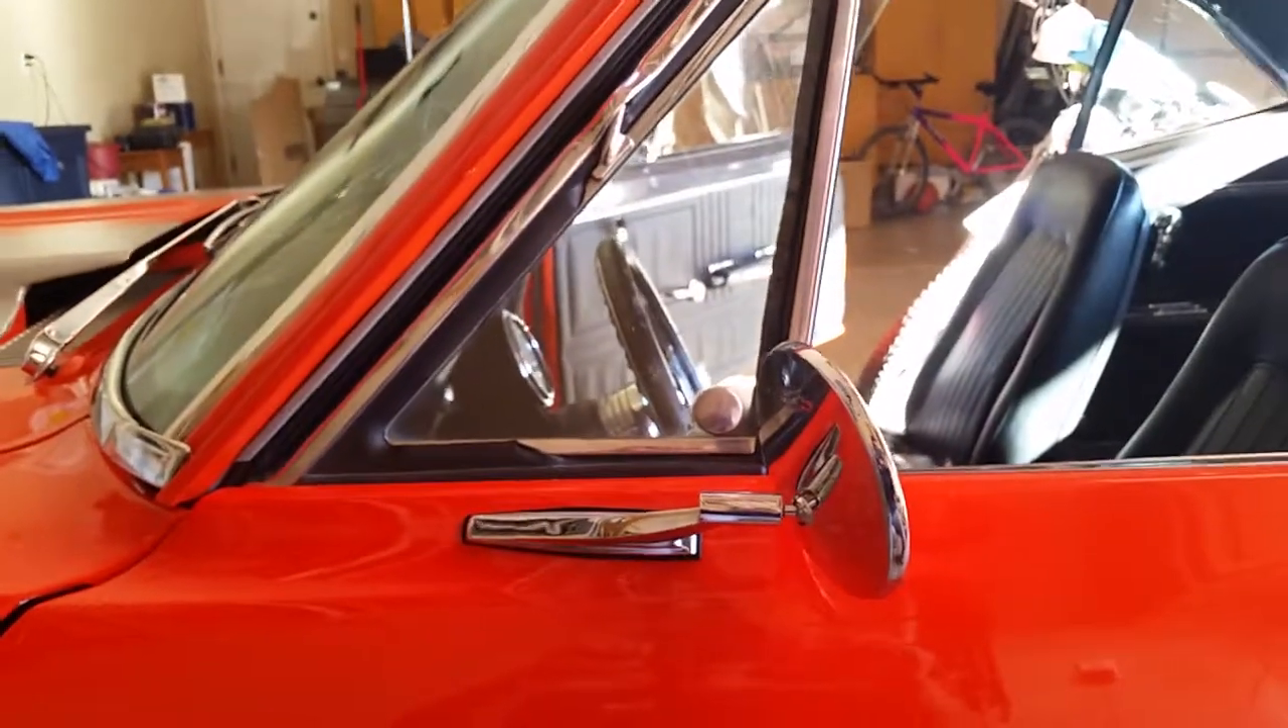I got the mirror on. There it is. And it looks great.